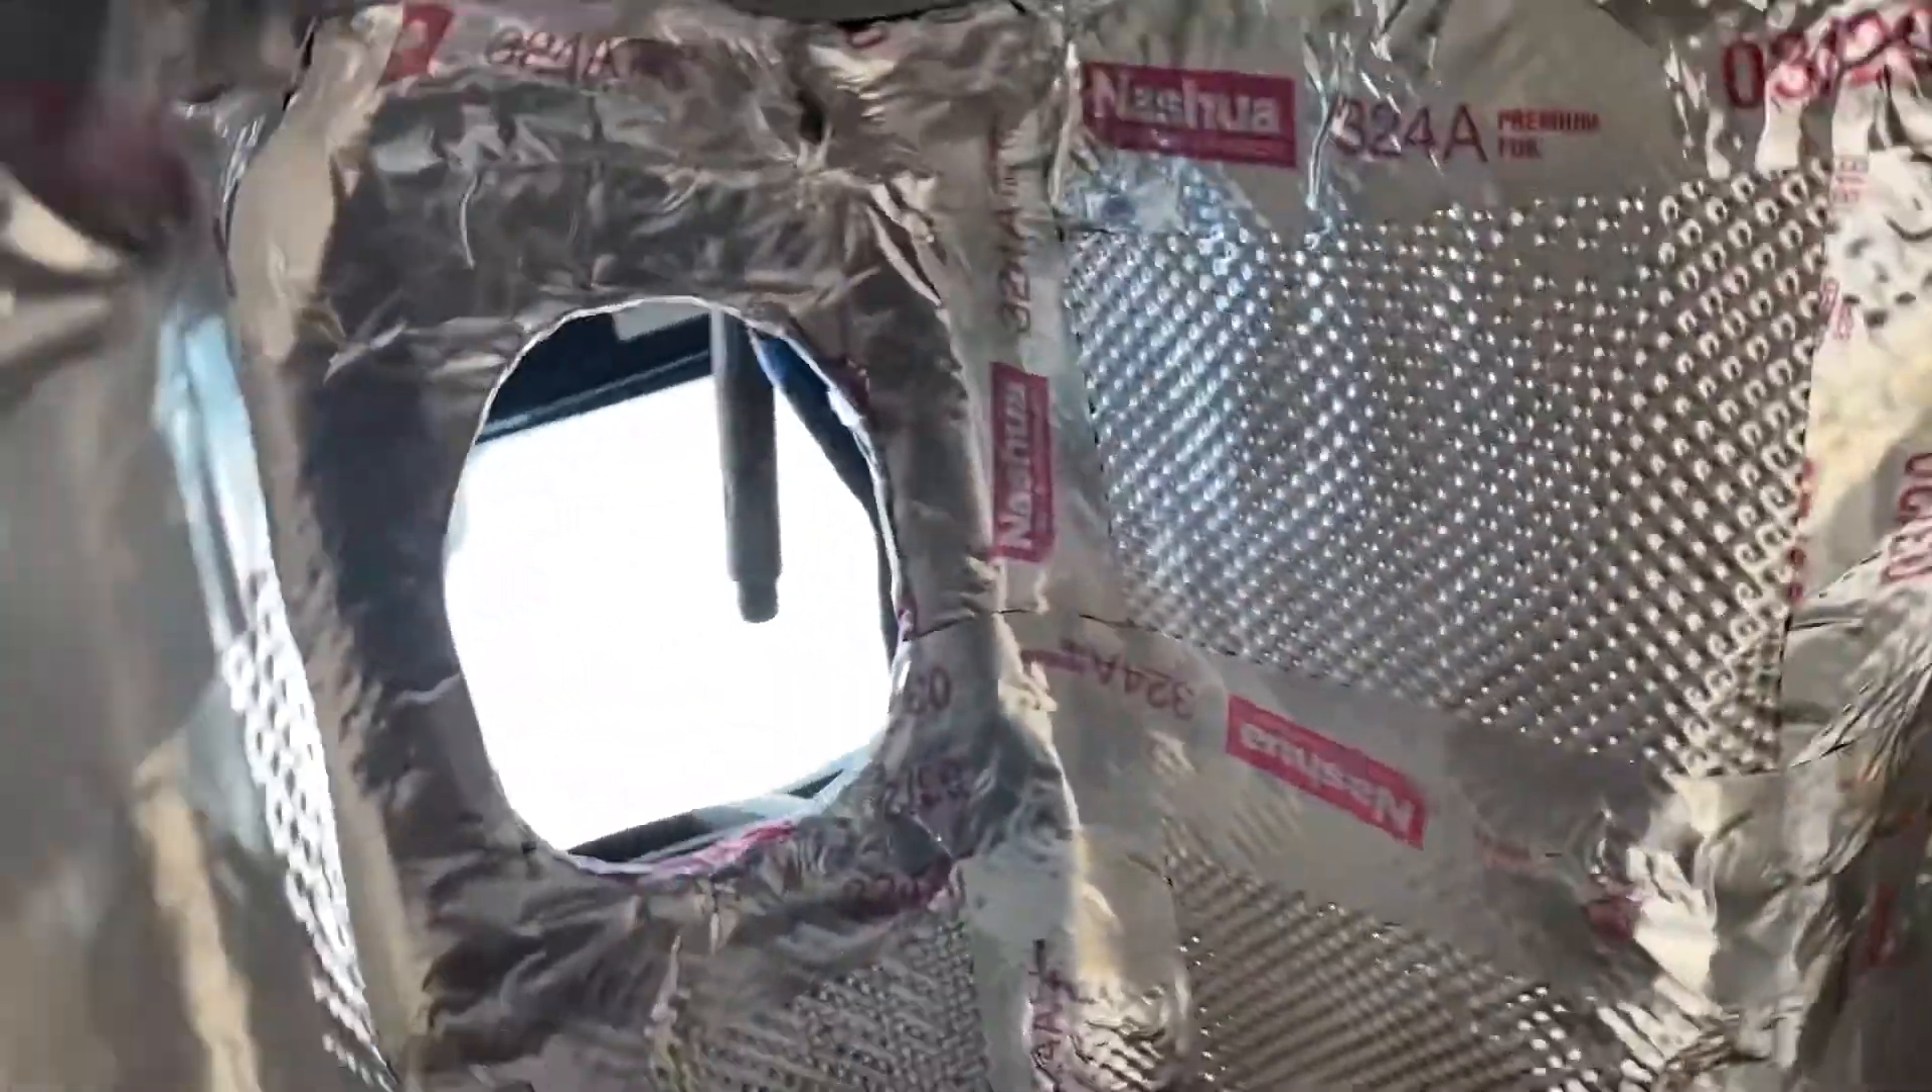So here's all the heat shielding on and, uh, aluminum foil tape.